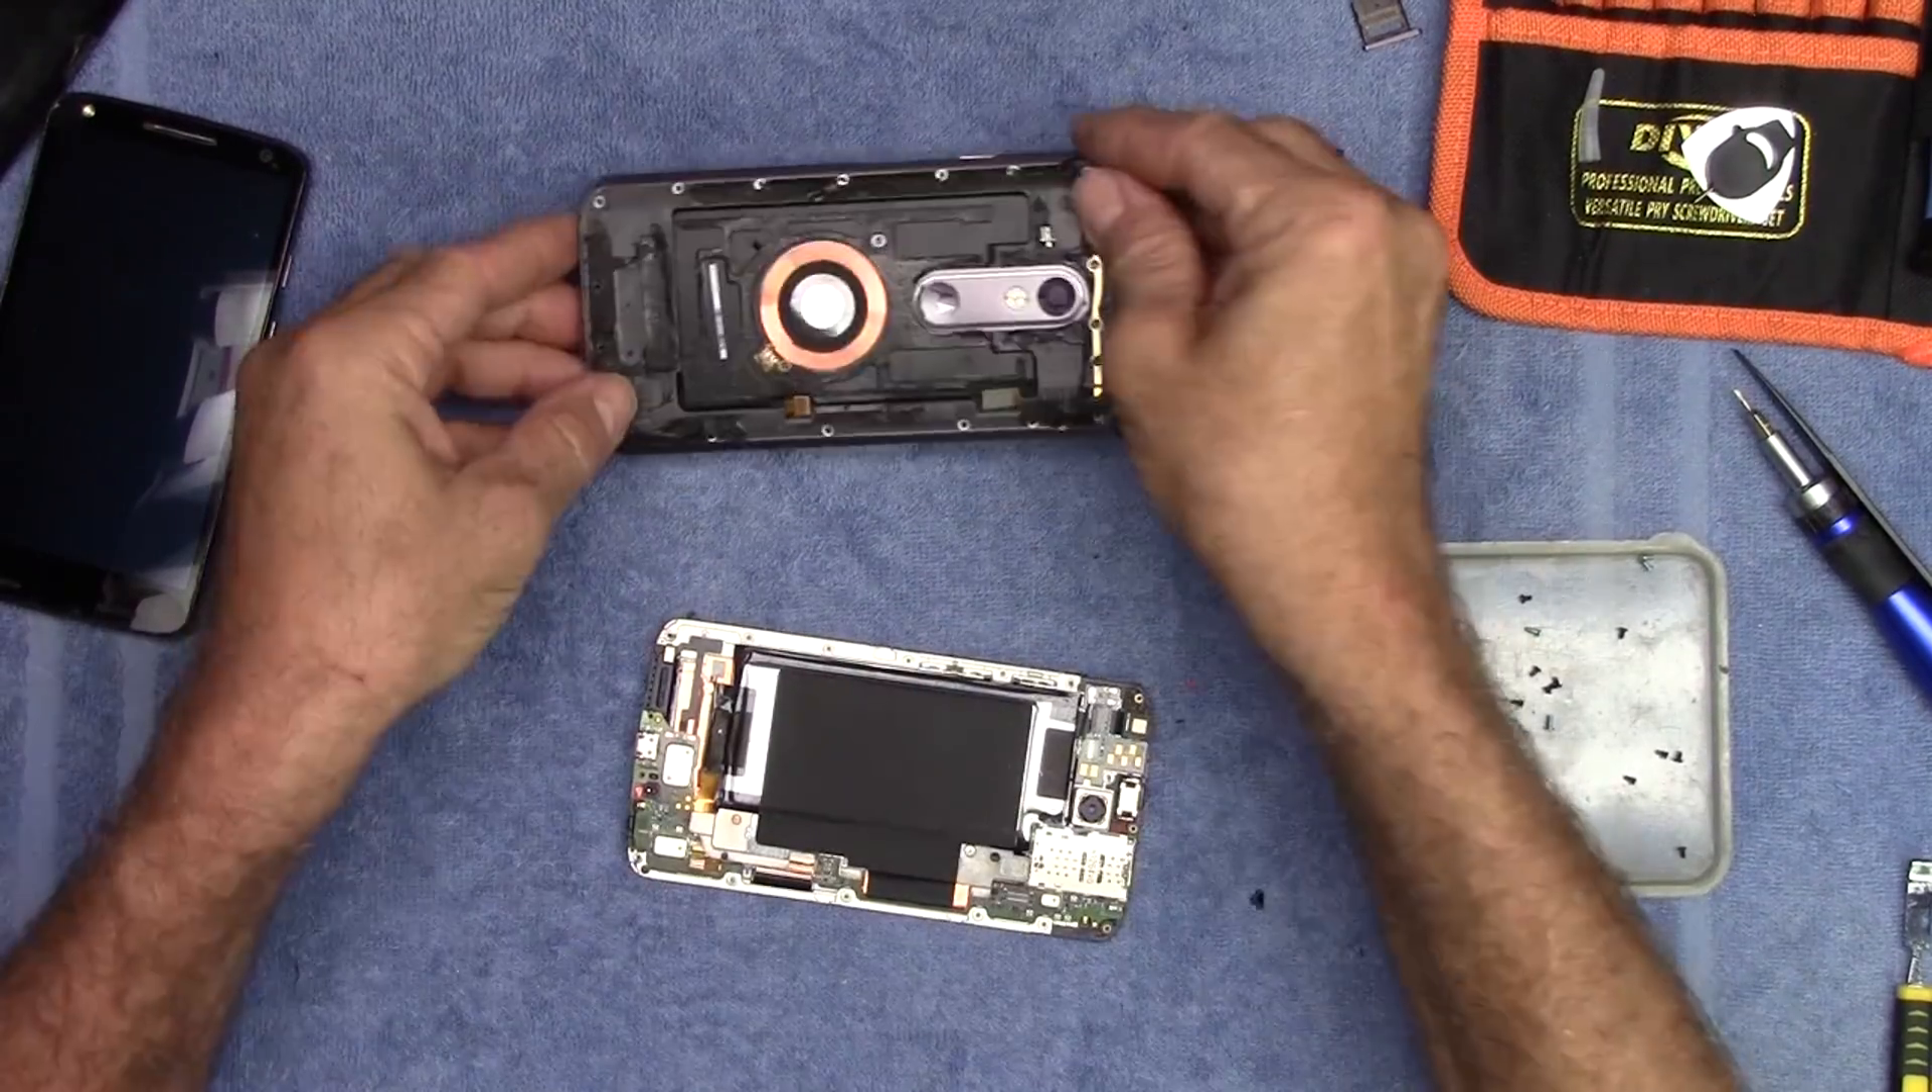And there we go the back comes away from the front.